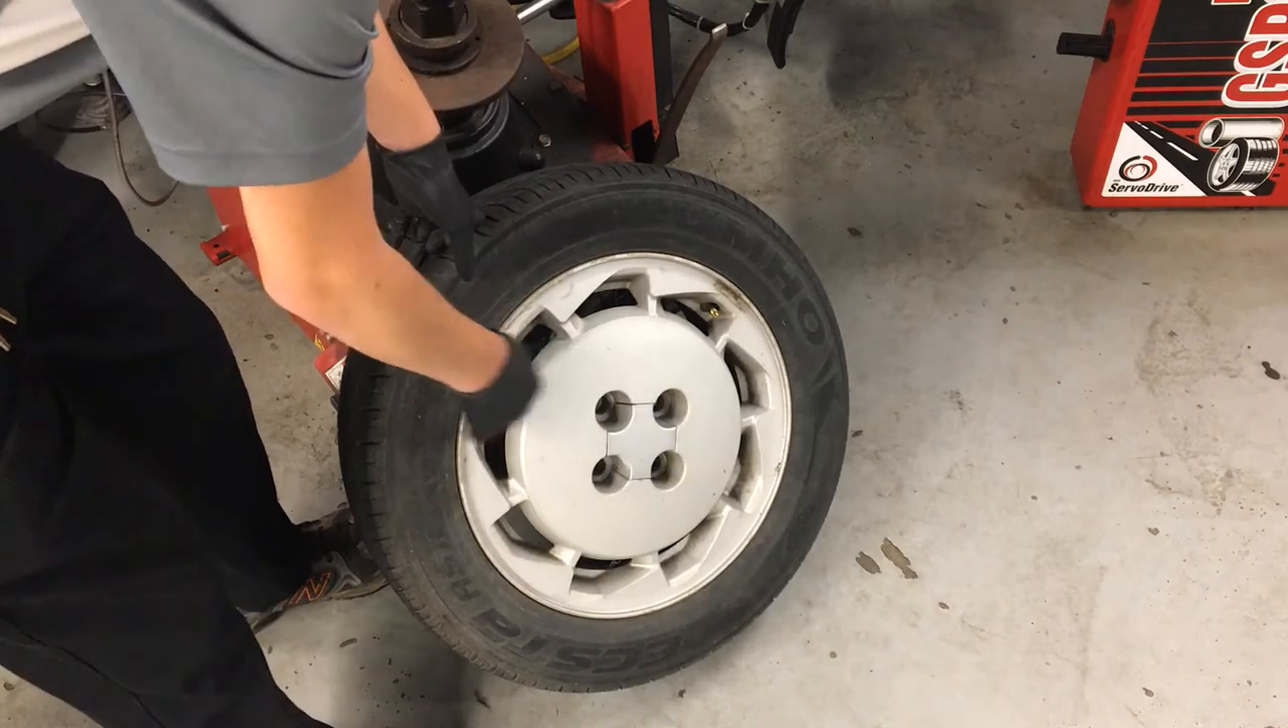So now with the air out of my tire and my wheel weights taken off, the last thing I need to do before I put the tire up here on the machine is get the center cap out of it.